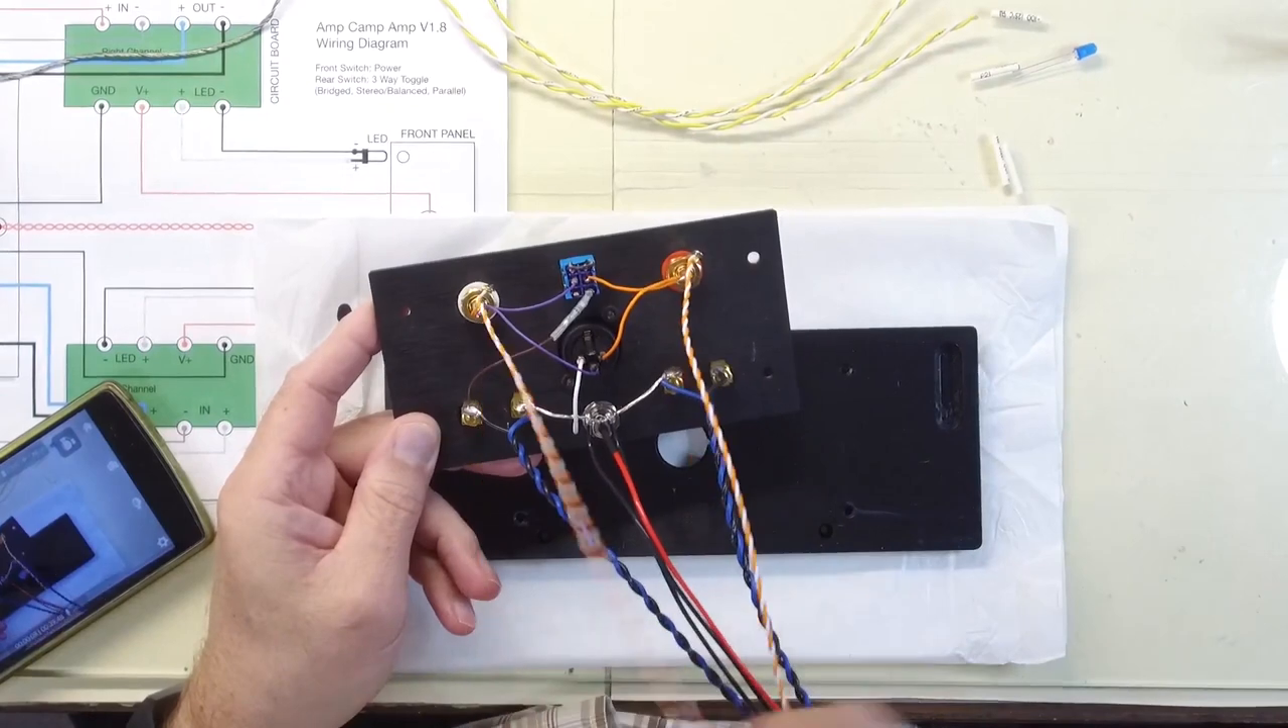Well I've got uh the back plate all wired with the uh flying leads here and uh you'll see that I didn't um use all the wire that came with the kit.